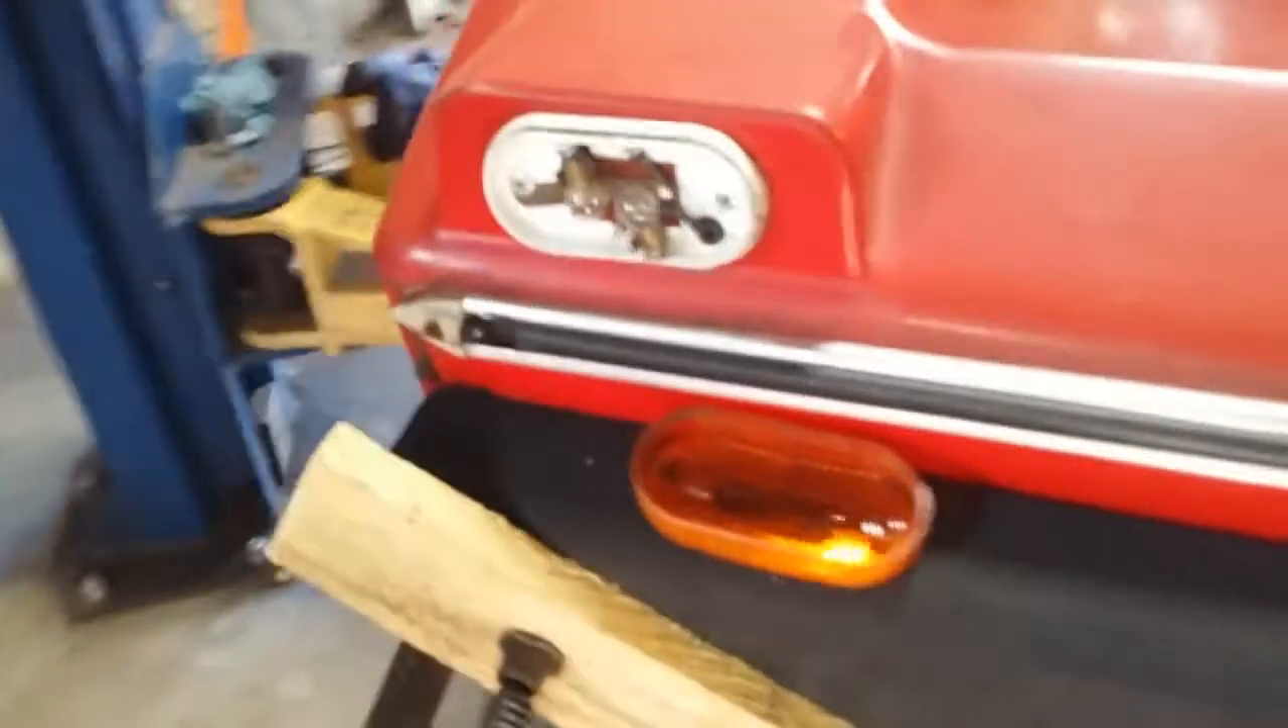I drilled the rivets out. These lights are riveted in, took this lens off.